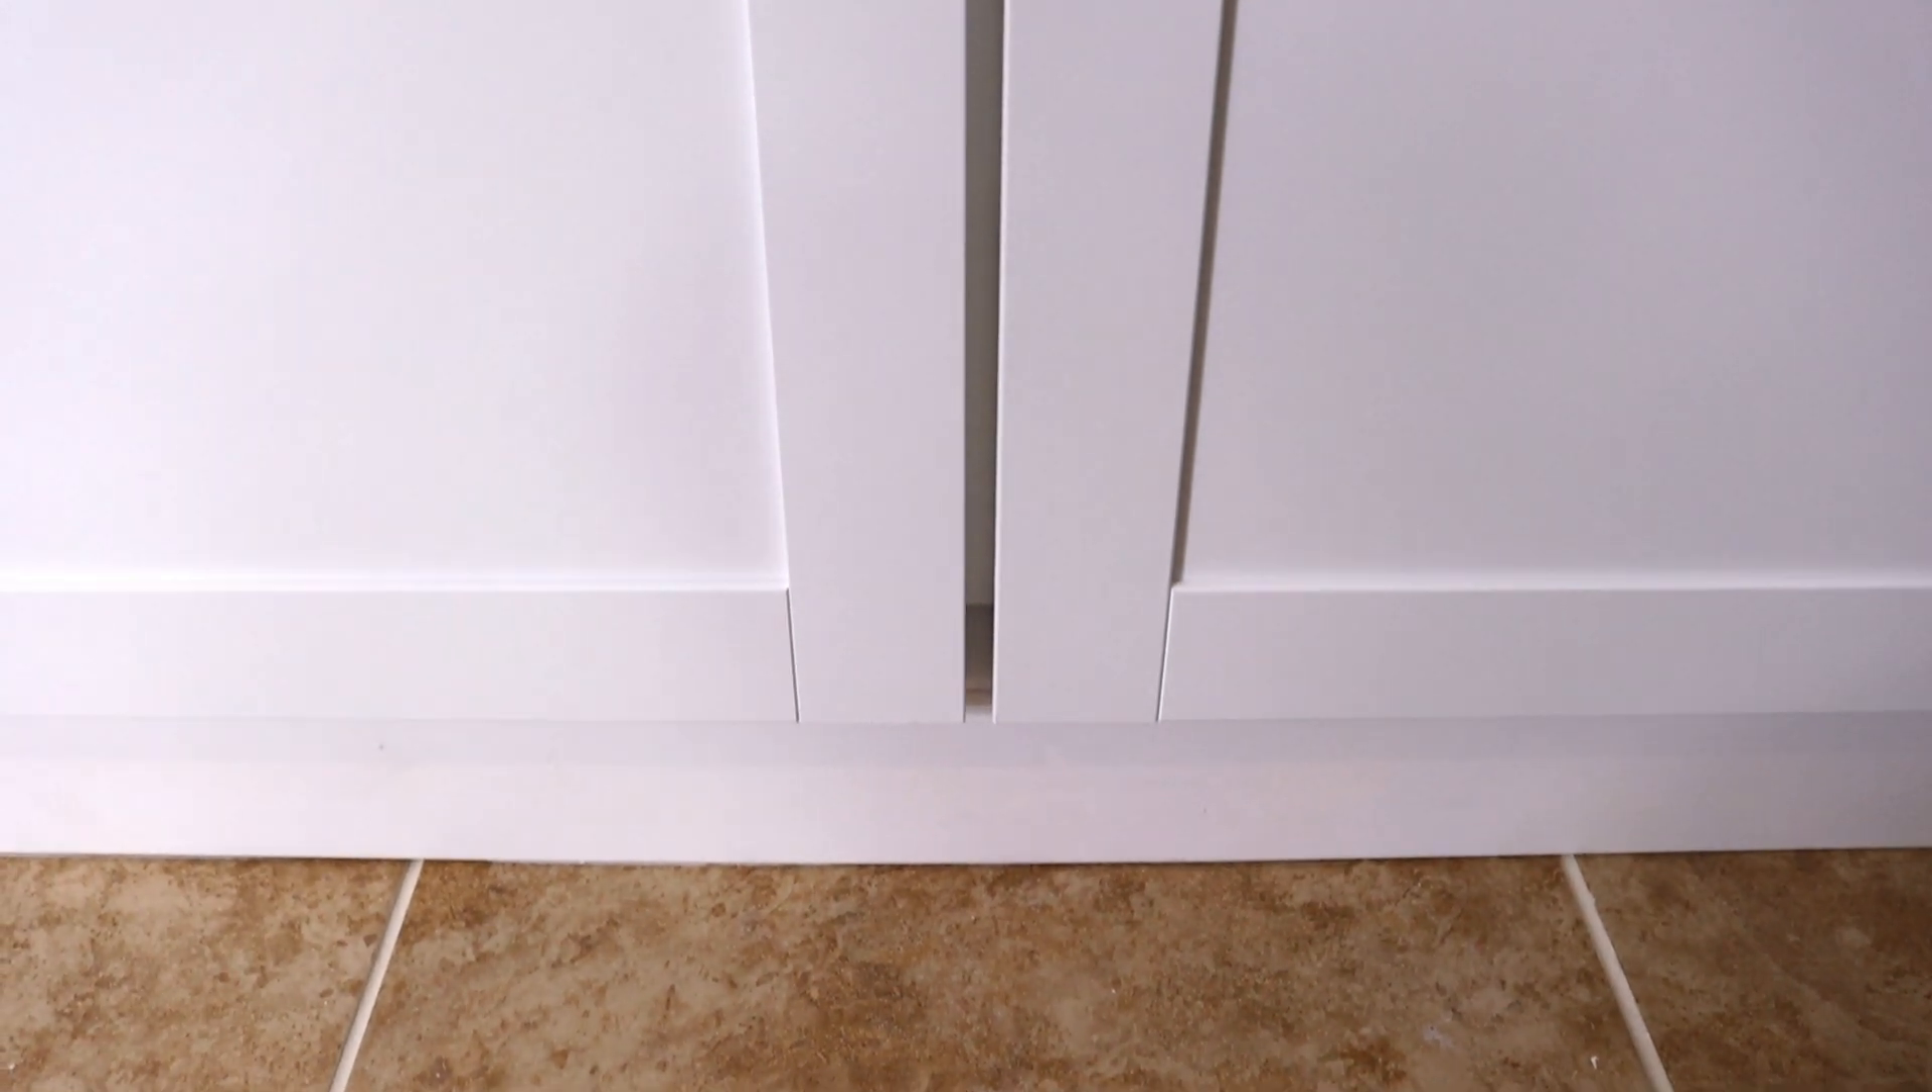Now there was a gap between the double door cabinet that really bothered me.